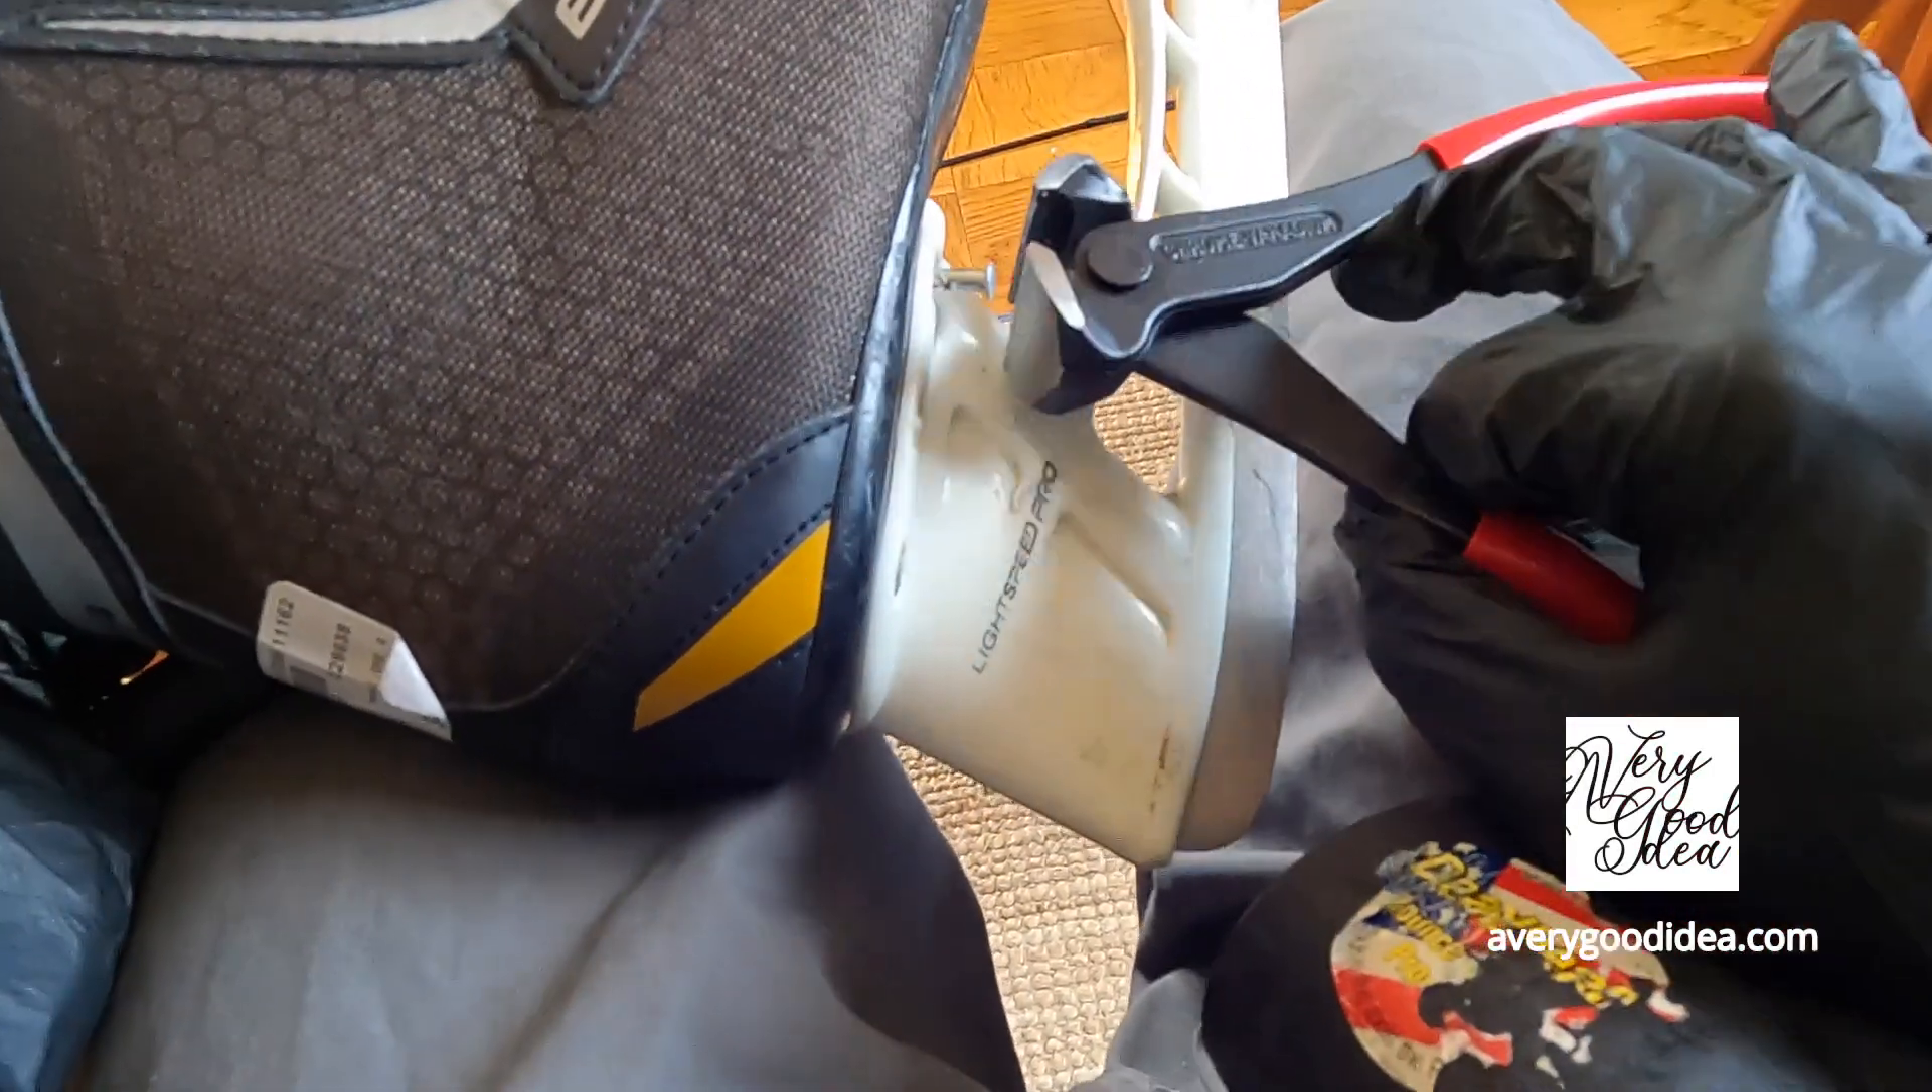So, you can see the rivet is sticking out.